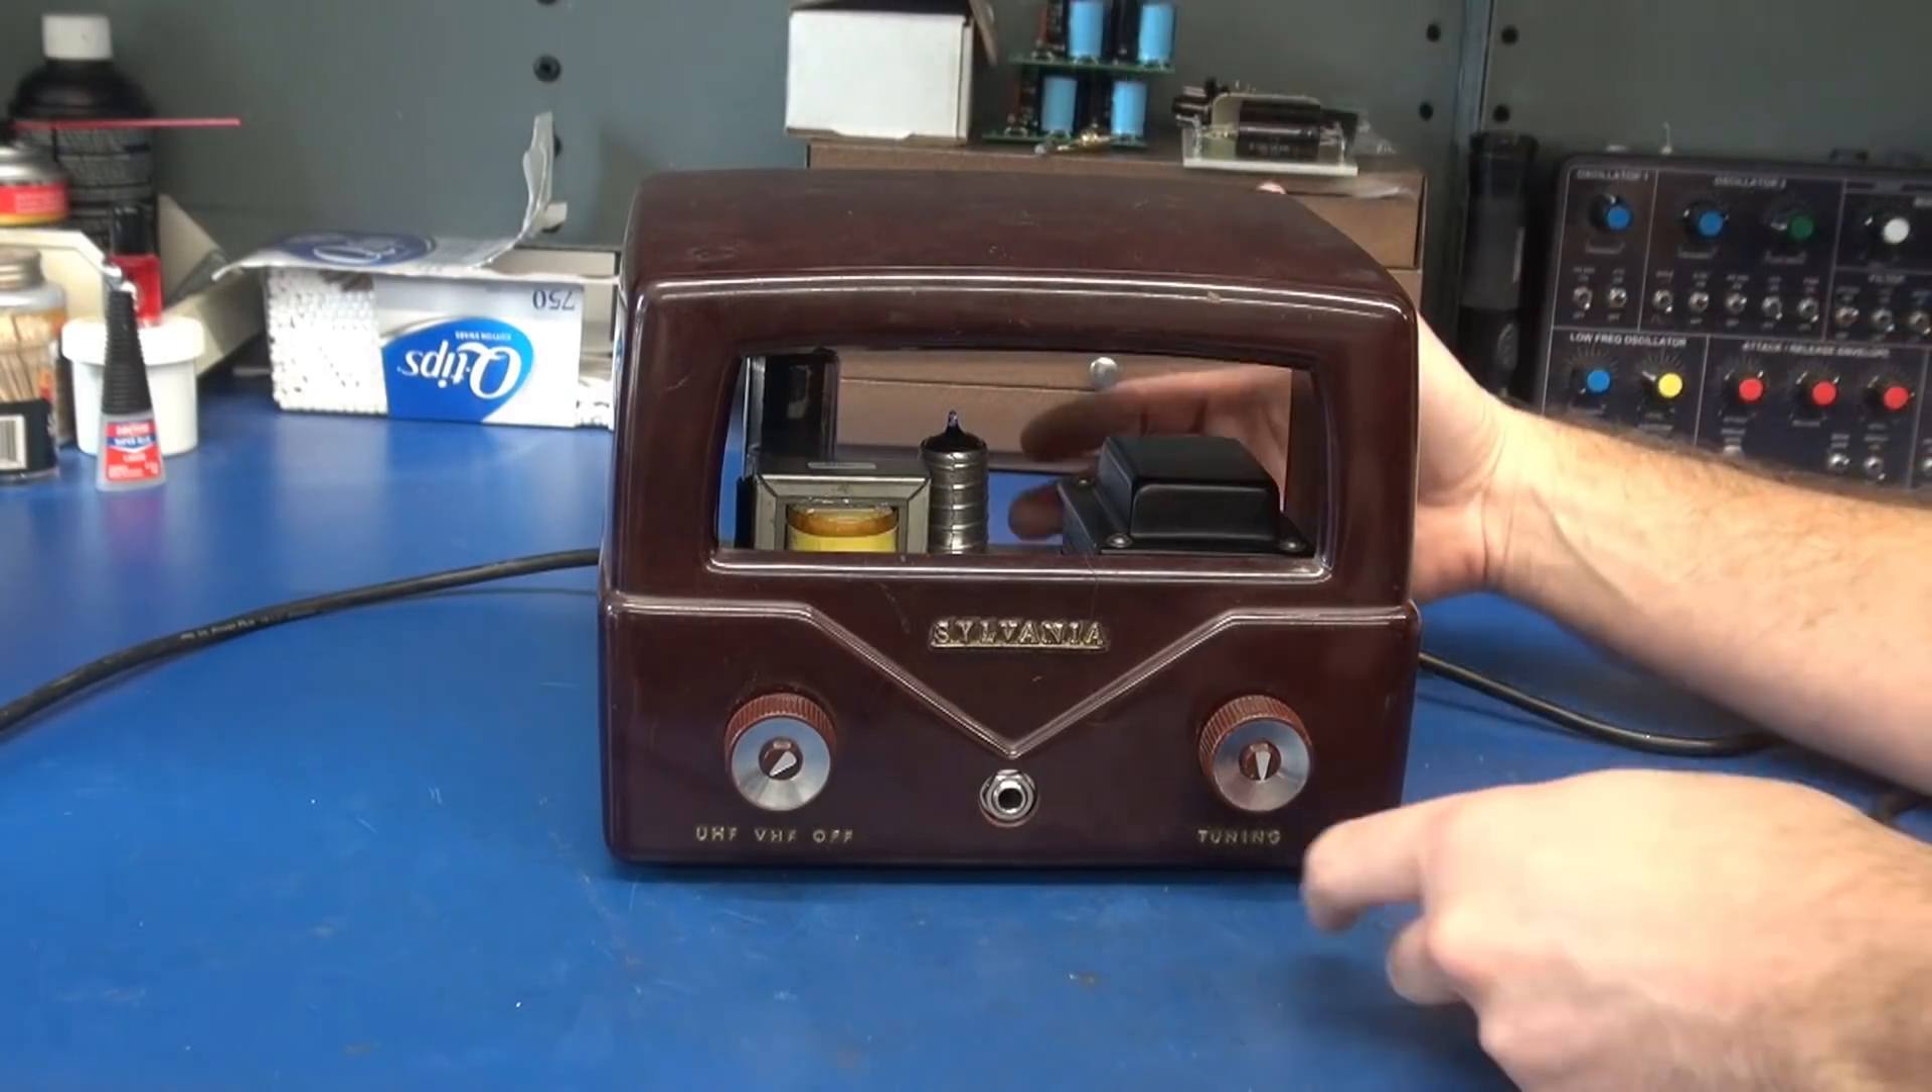Well here's a little two watt amp installed in its new home the Sylvania Bakelite cabinet.